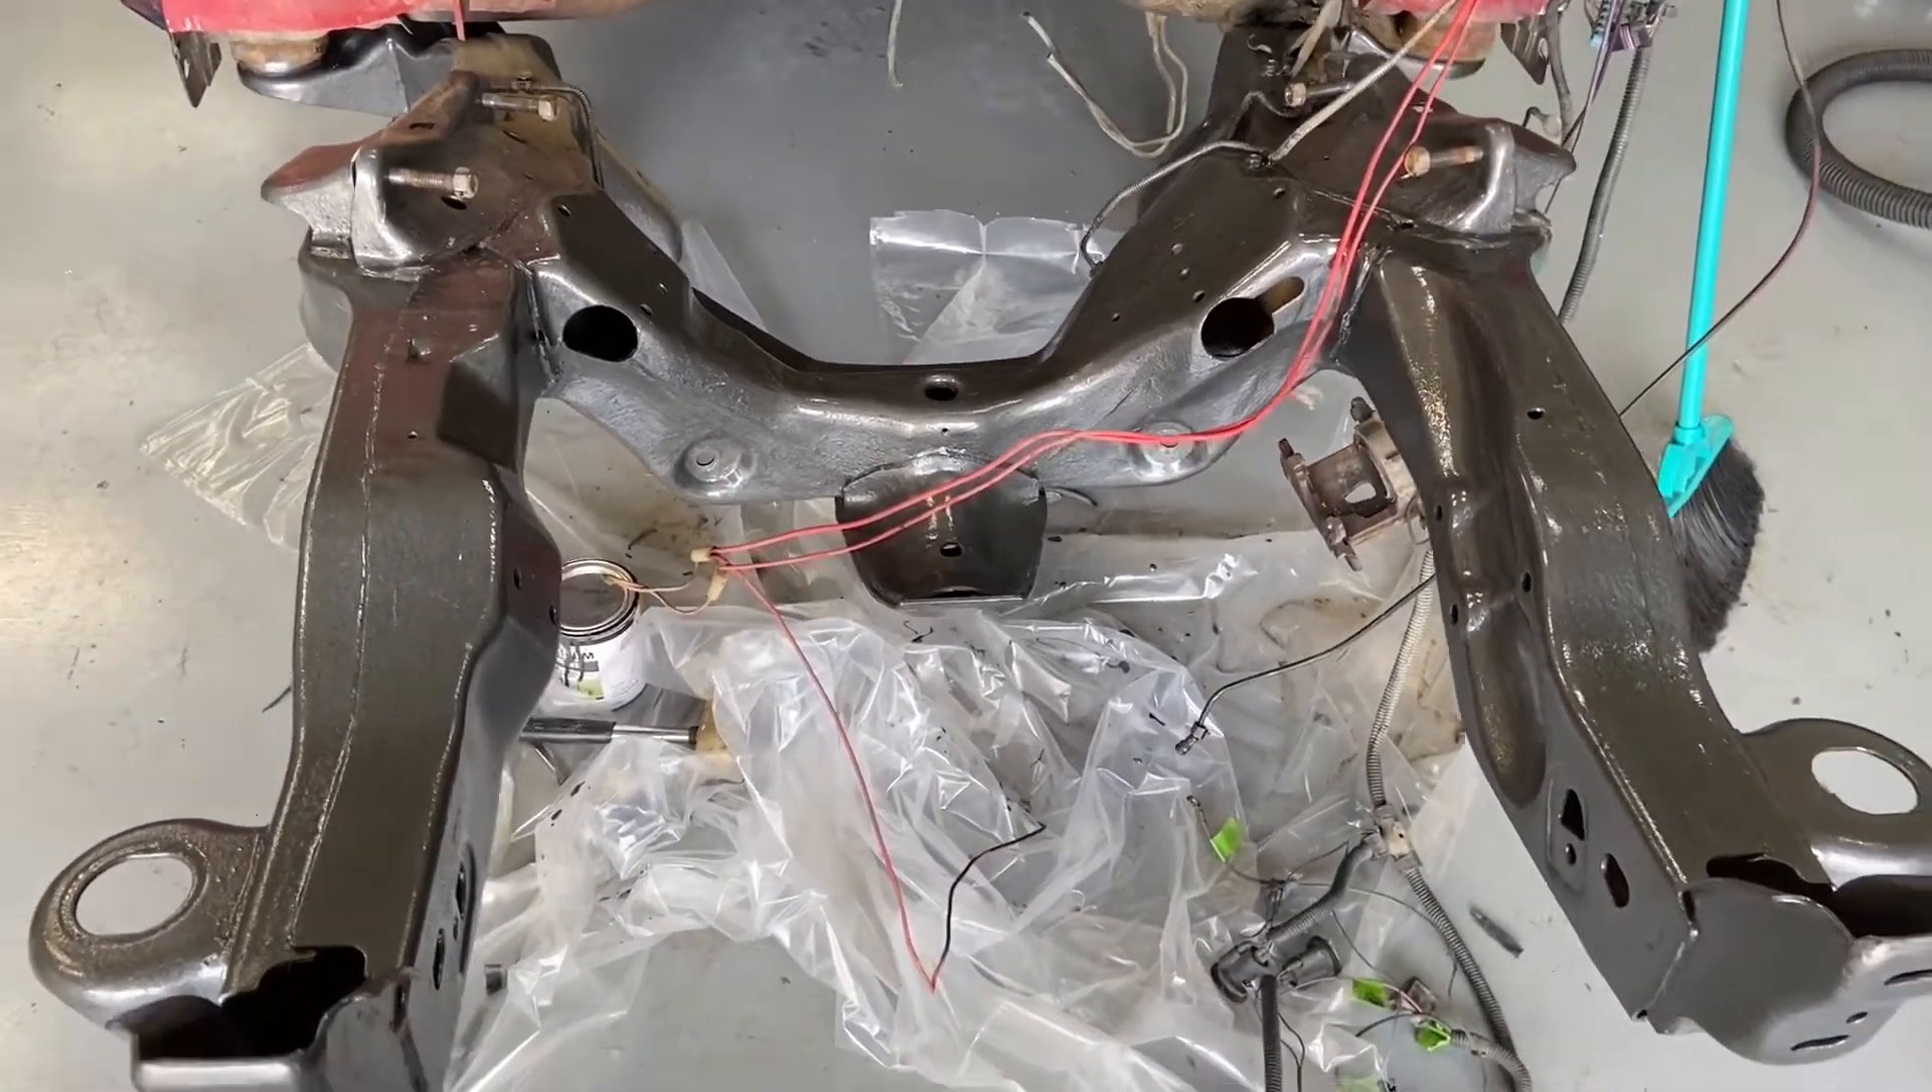First off, I took the frame and I took off all the suspension that was there.